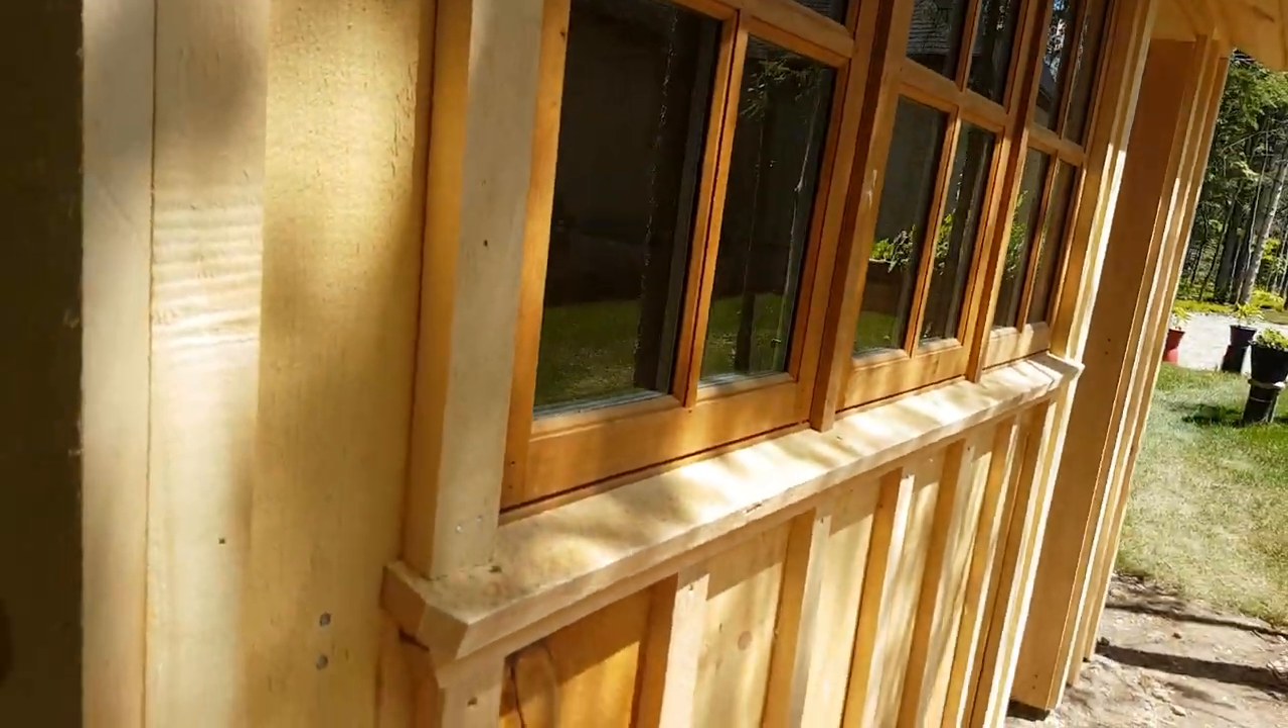The window sill is in. The framing is done. The framing is done.